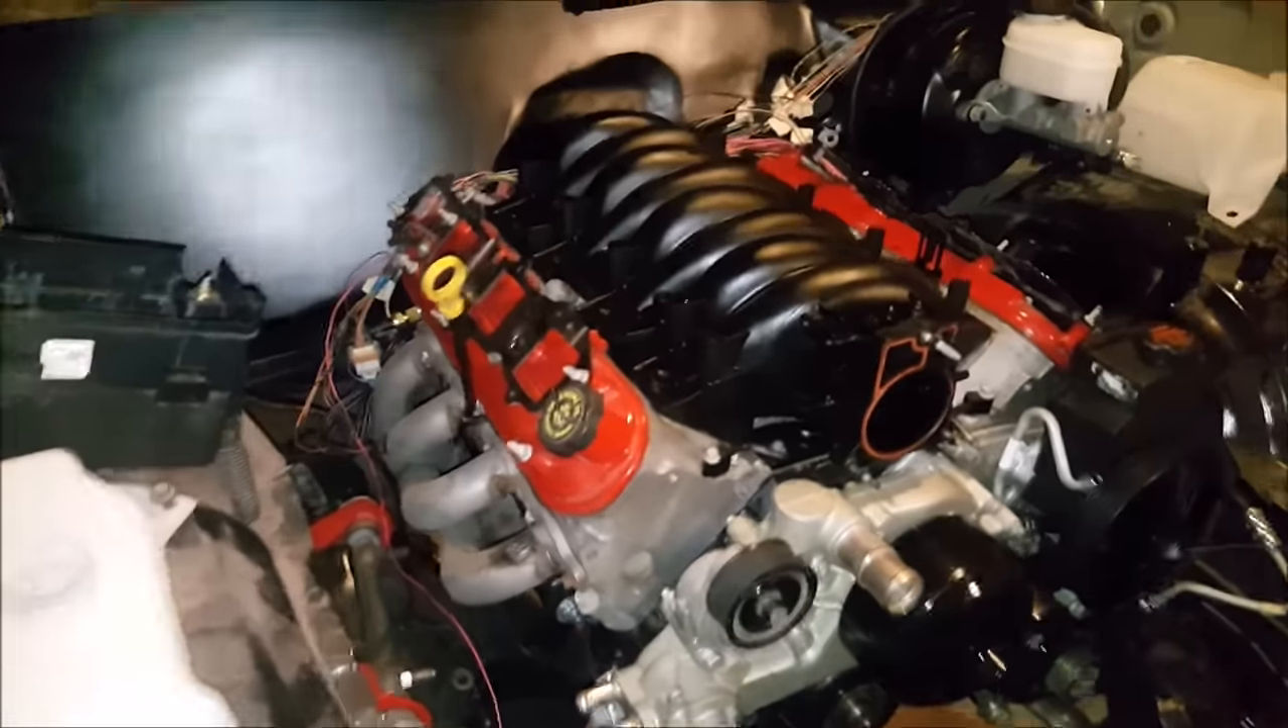Got the intake set in place.